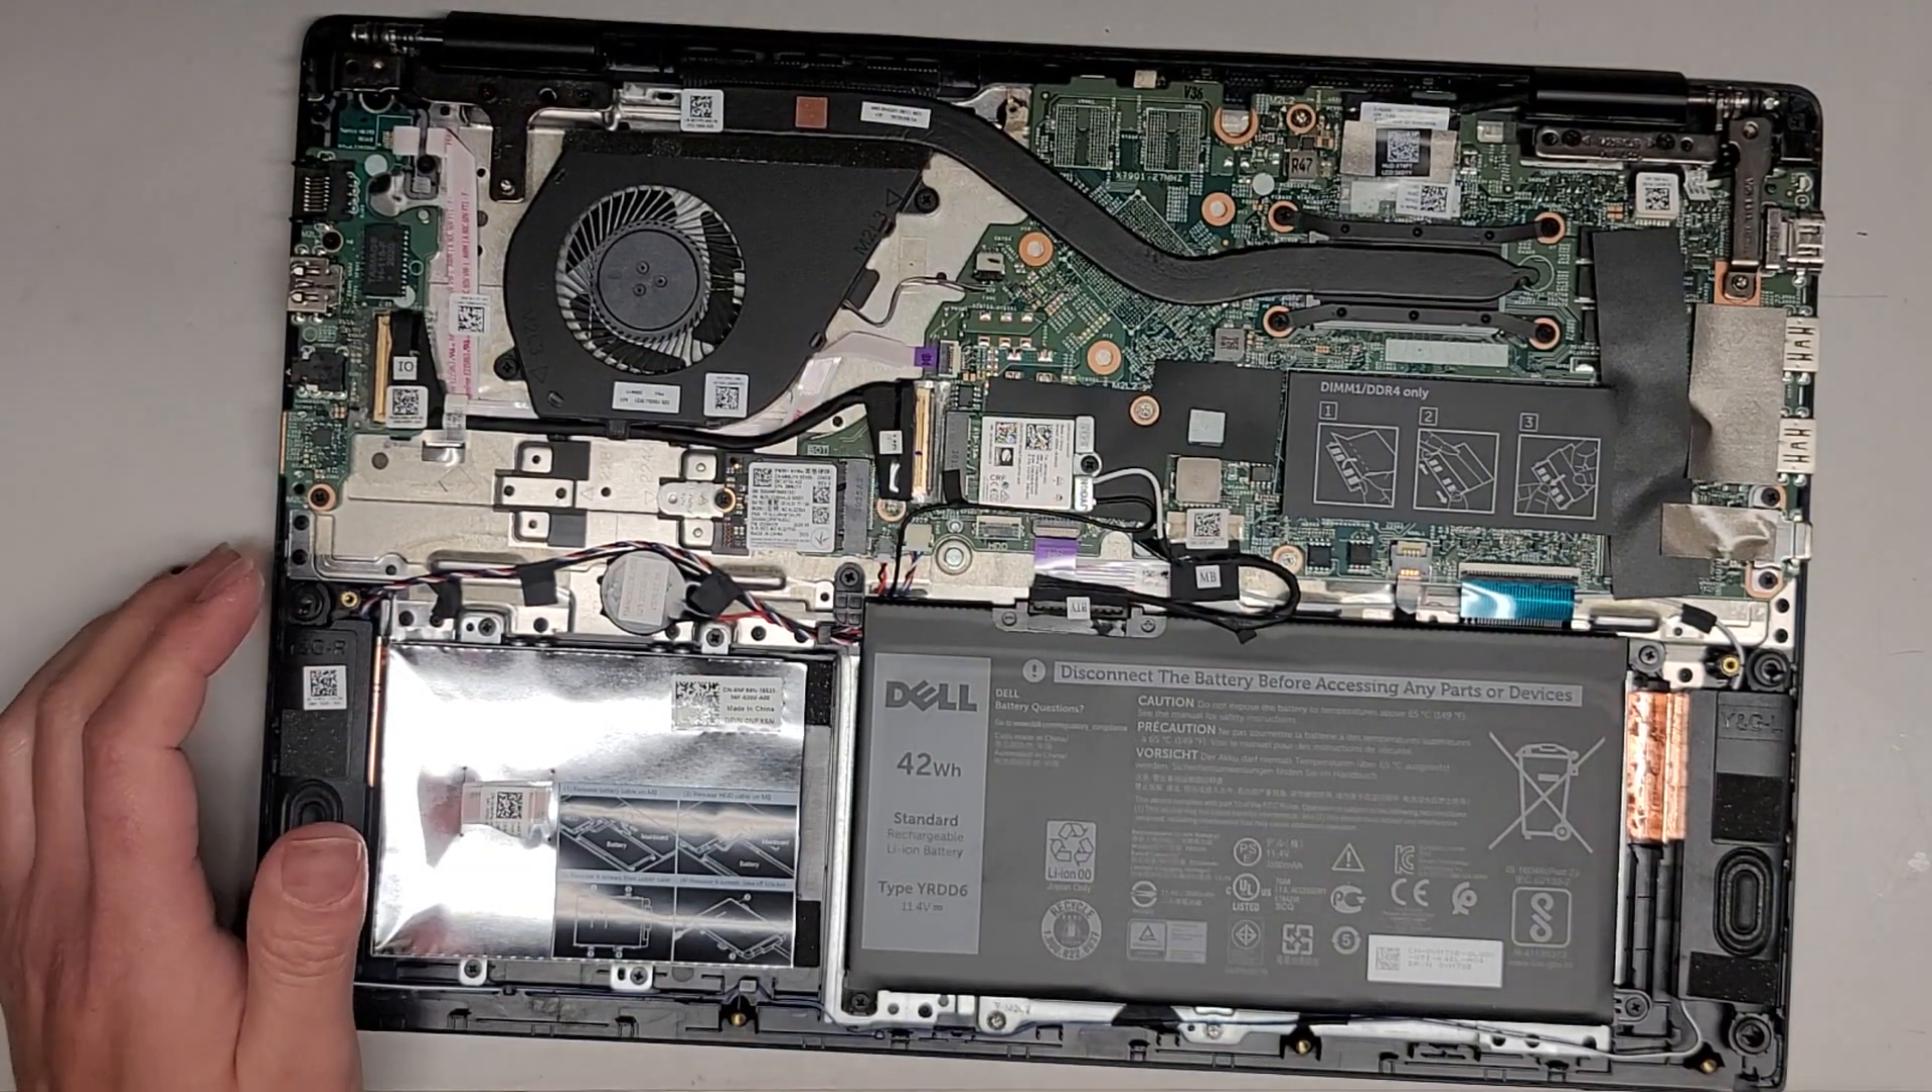So we got the bottom cover off.